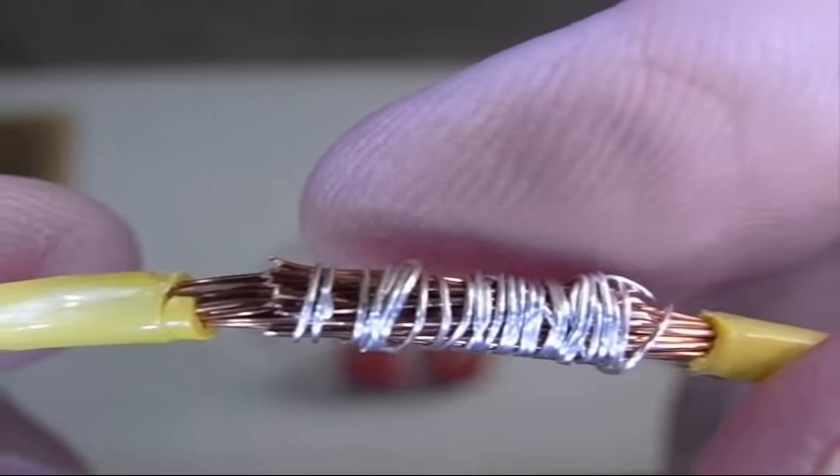I've wrapped this joint with another small thin piece of wire.